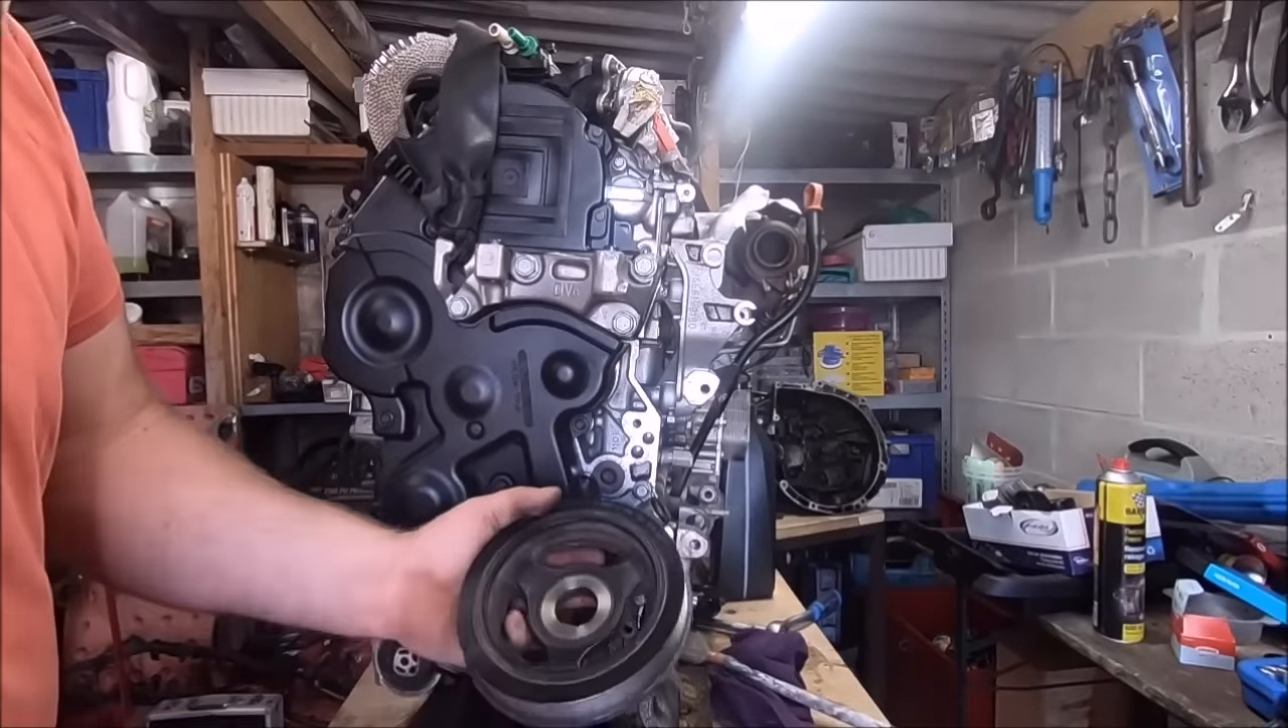Le remontage du cache distribution est fini.